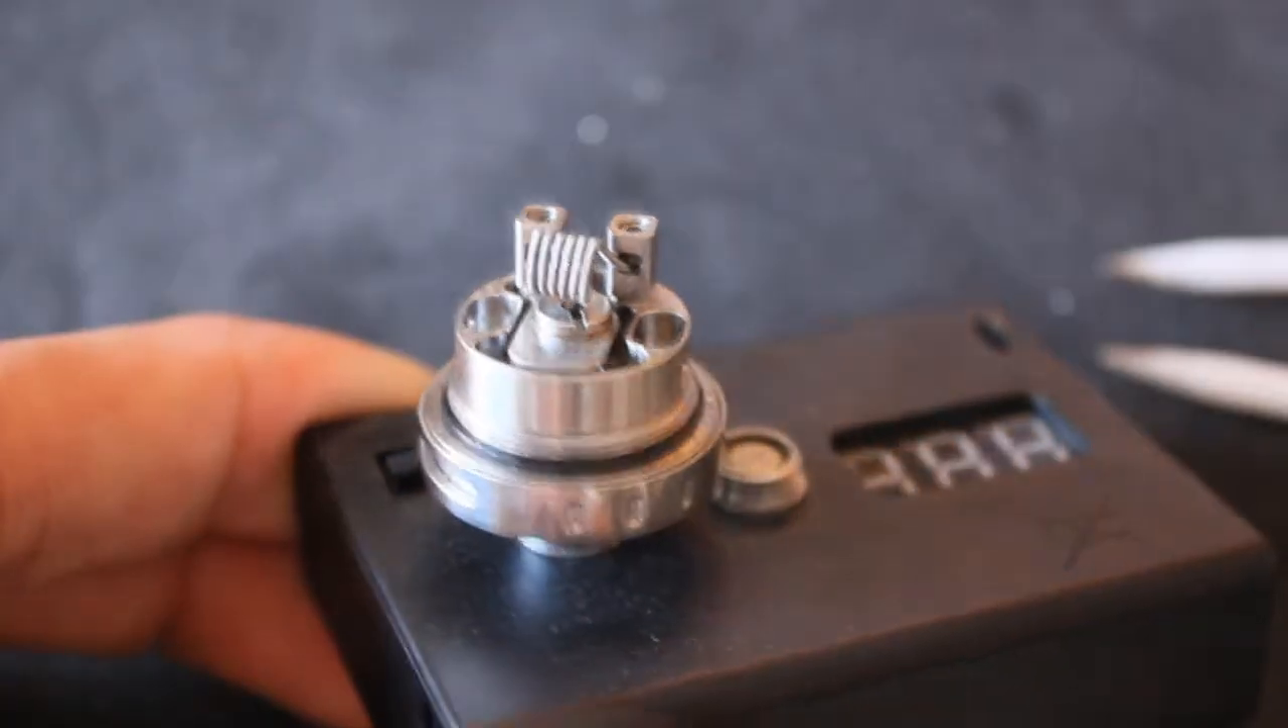Ora, pessoal, temos a nossa coil colocada e as pontas clipadas, obviamente.